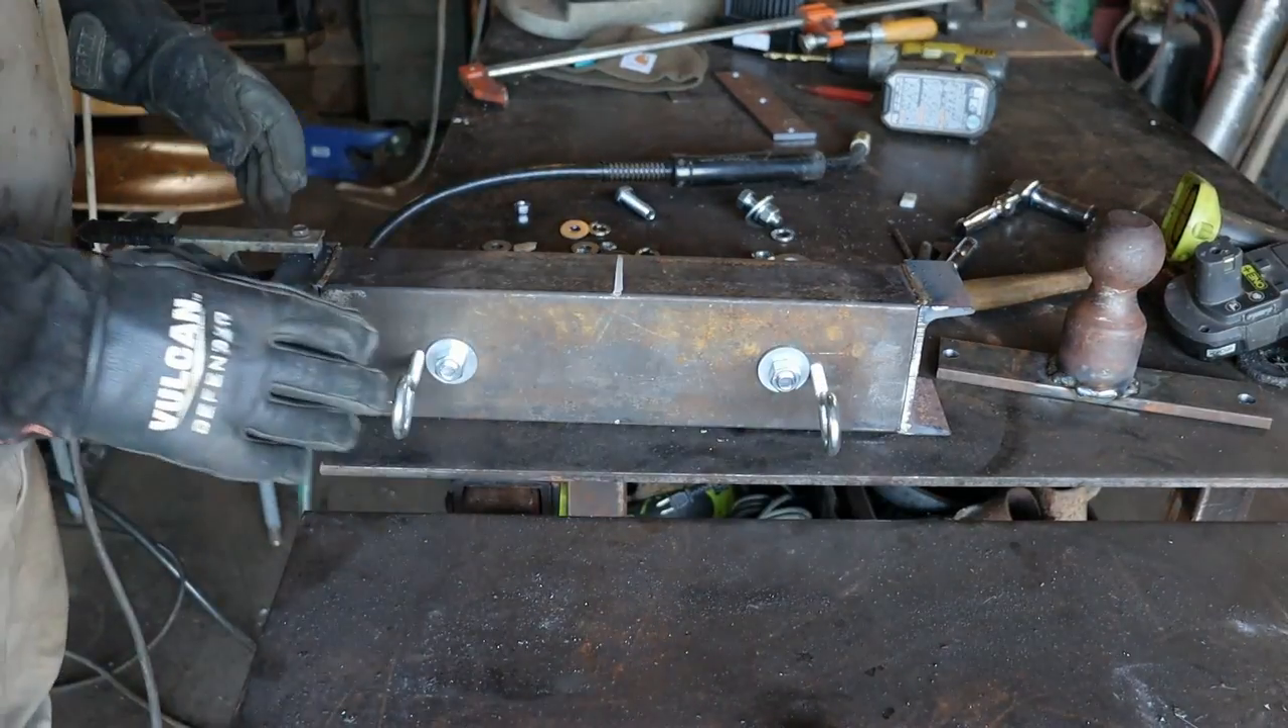So I put my bolts through and I've got my eye bolts that attach to the springs through.